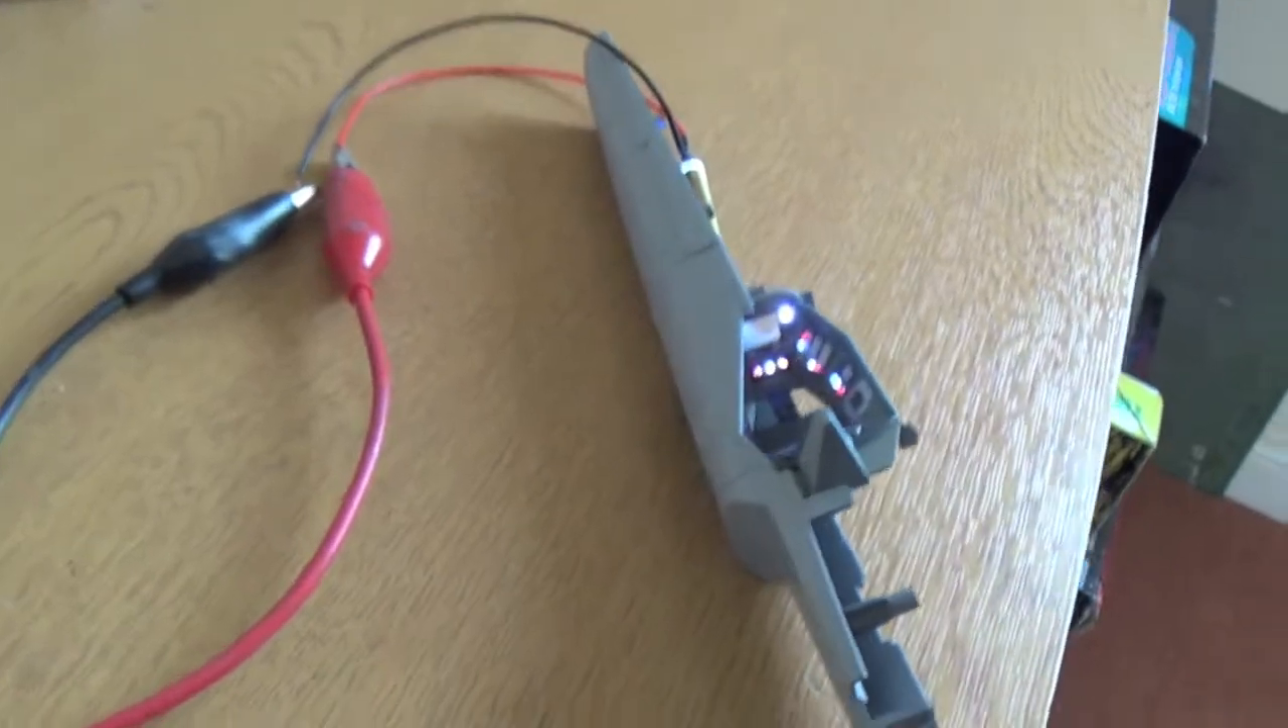This is one half of the fuselage, literally, with the cockpit in place.